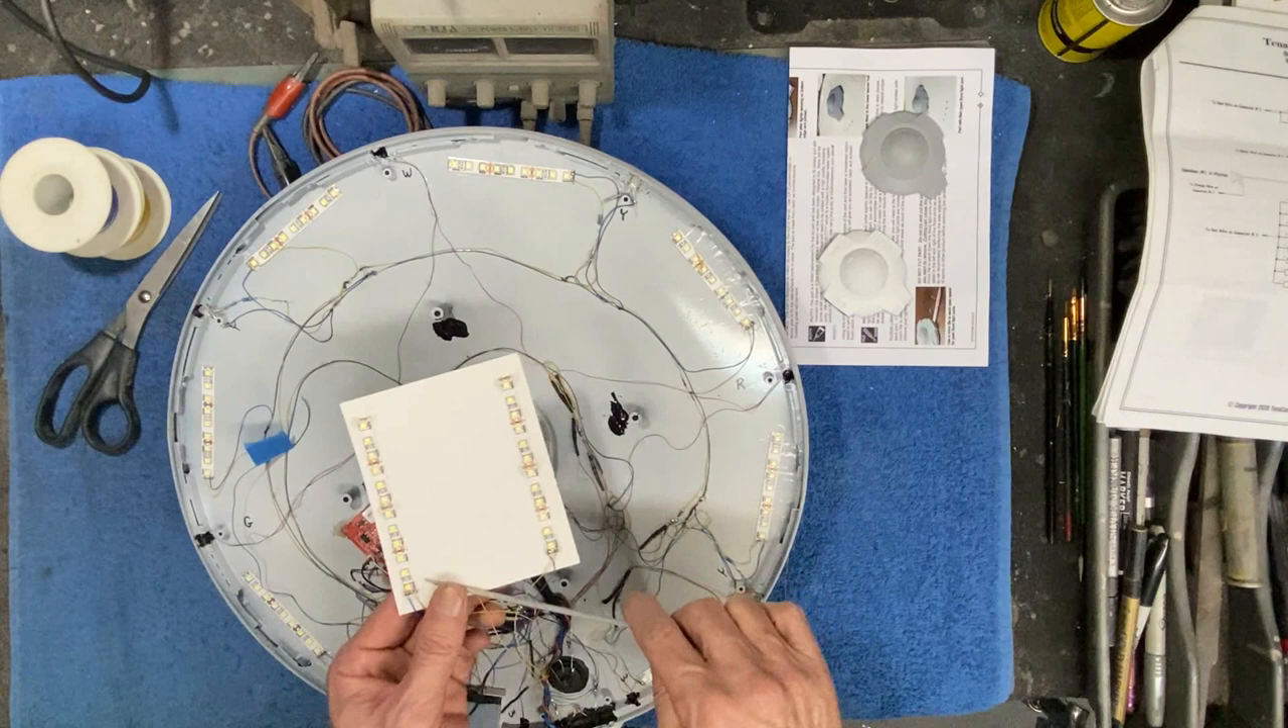I glued these two strips down of our regular white LED tape, the double density stuff.